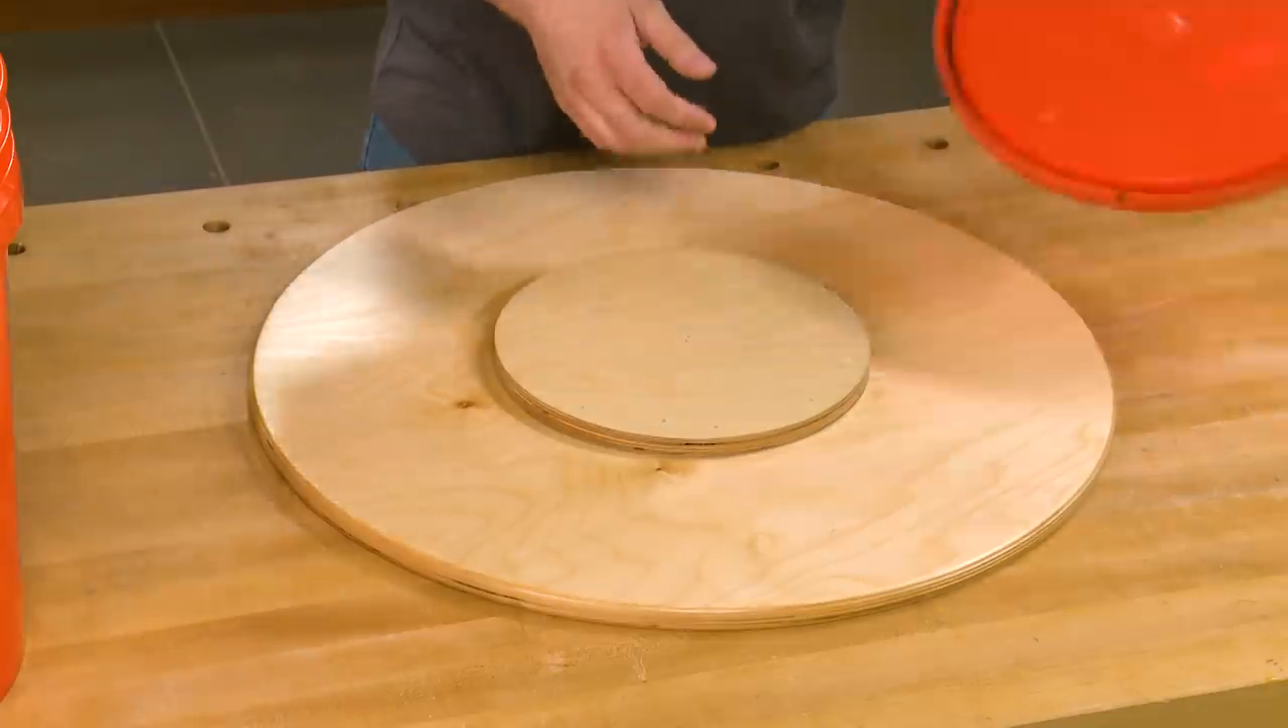It starts with a three-quarter inch plywood top and then on the underneath side I've added a plywood spacer to attach the bucket lid.